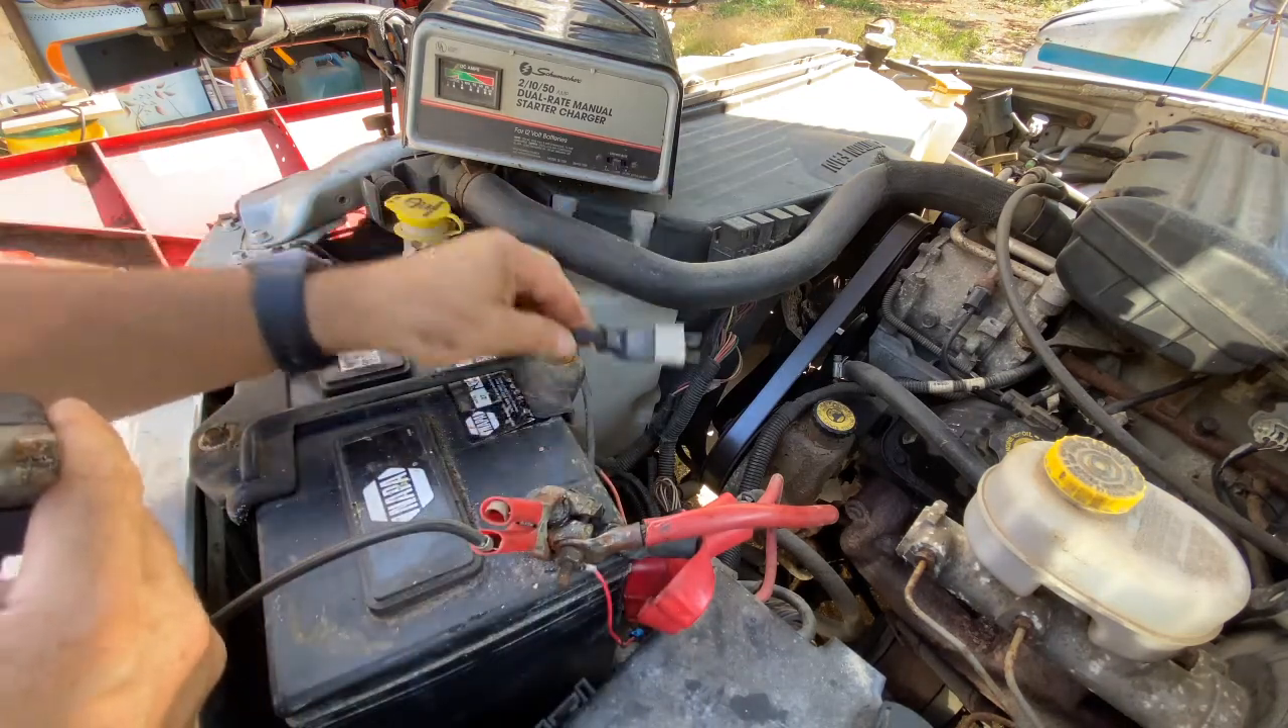Notice right now we are not plugged in. We are just hooking up the terminals.